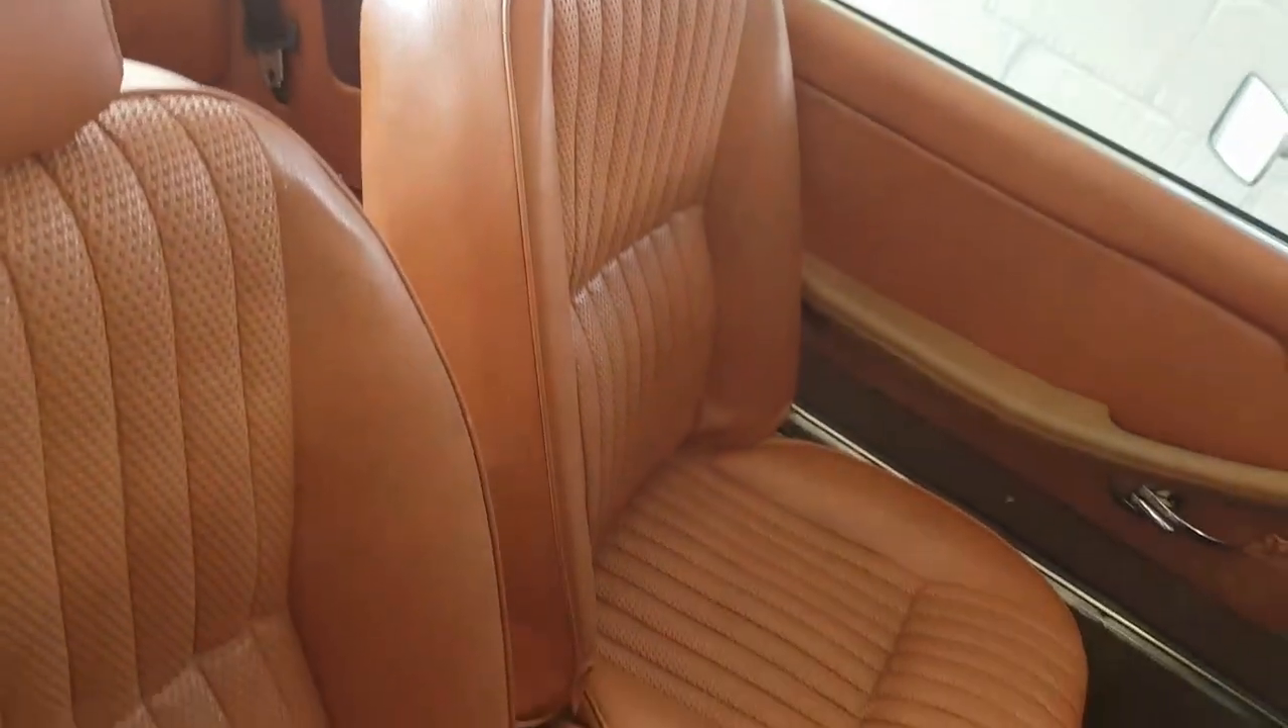Seats are actually back into the car, looking mighty fine.